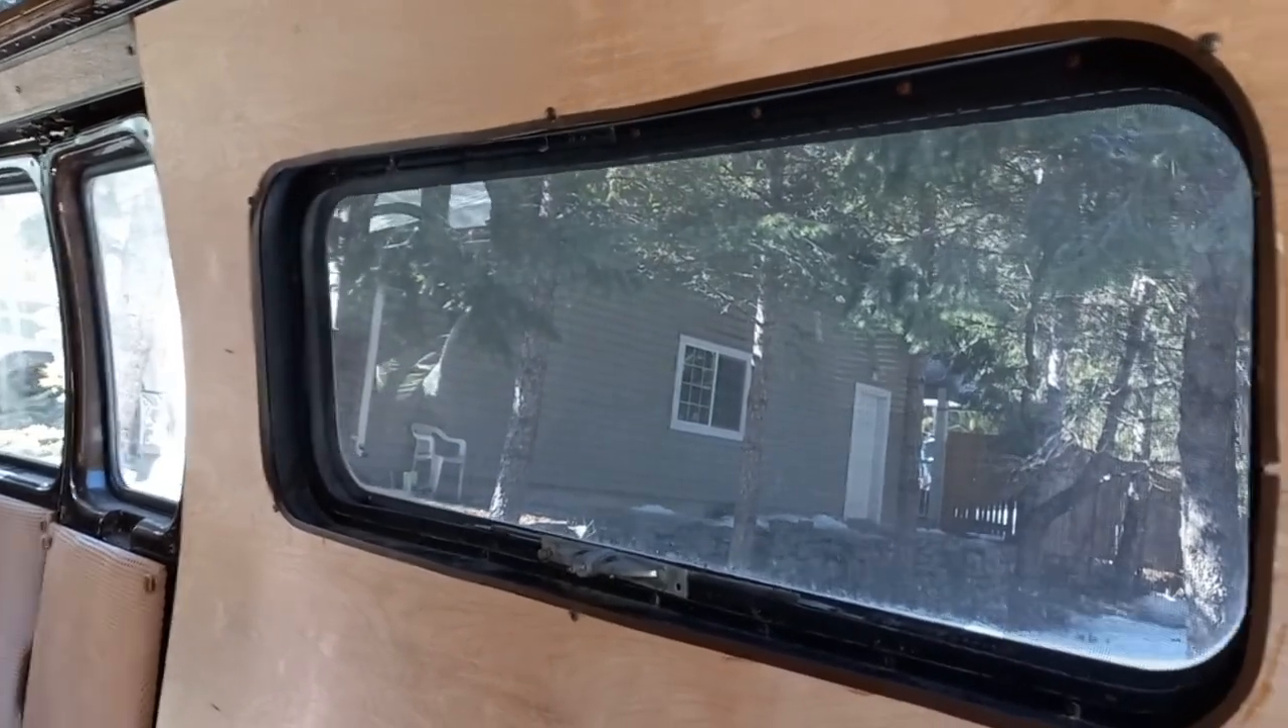Okay, and I used the trim from the old panel from around the window, glued it onto this one.